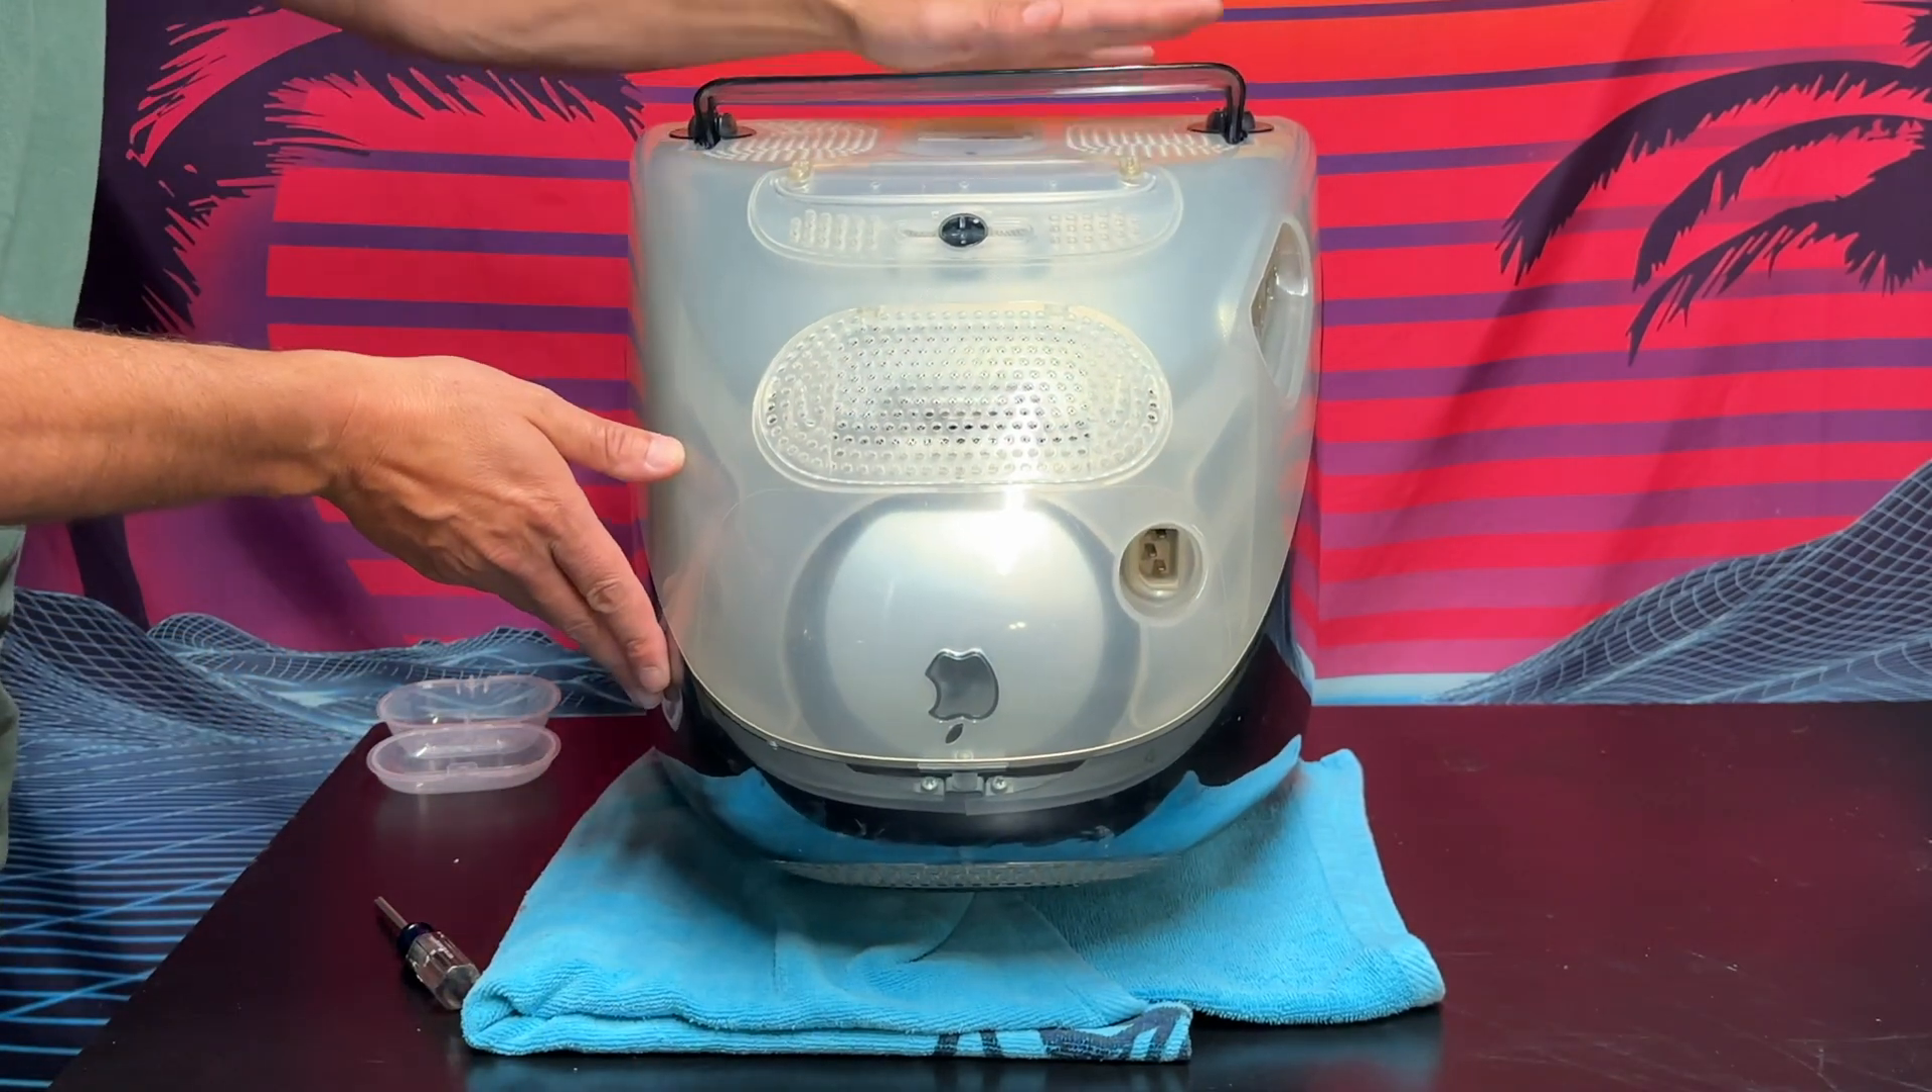The grill pops right back in.